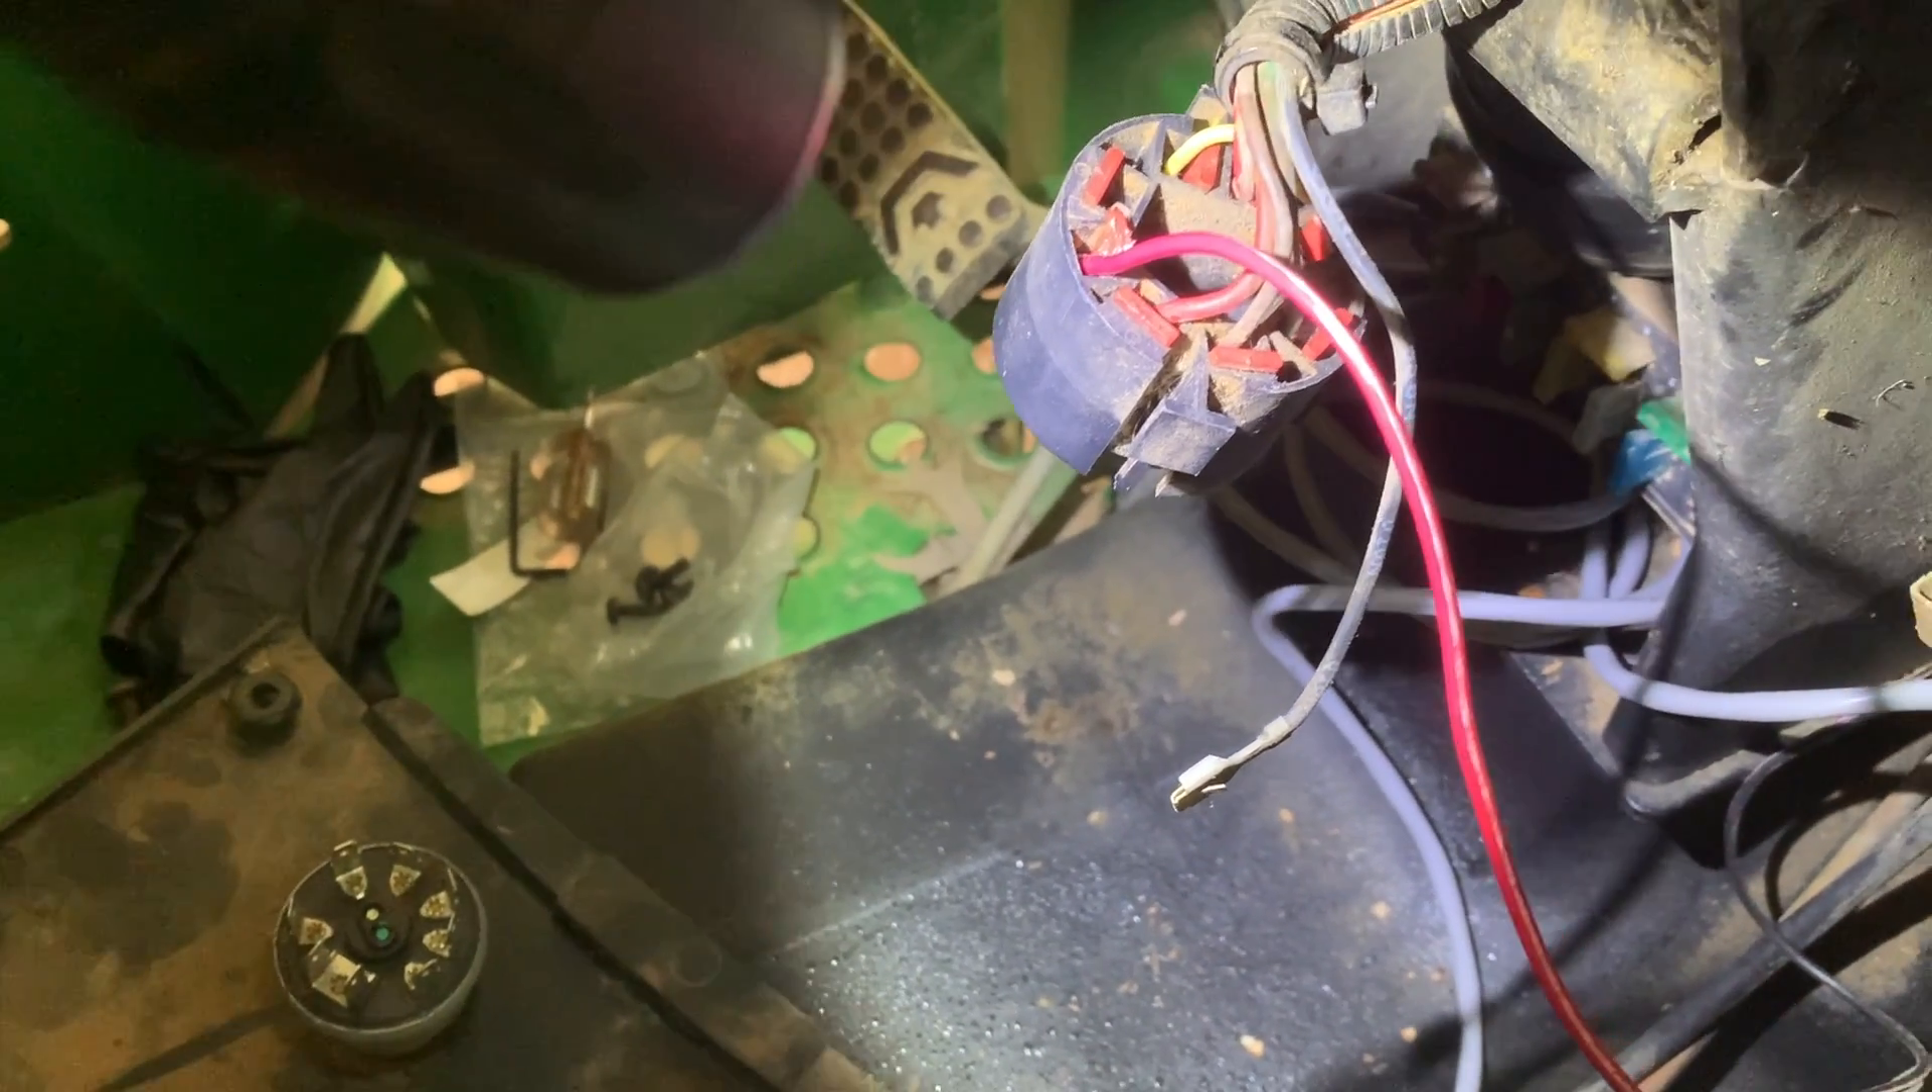We just added the hot wire to one of the empty slots here on the switch behind the key.